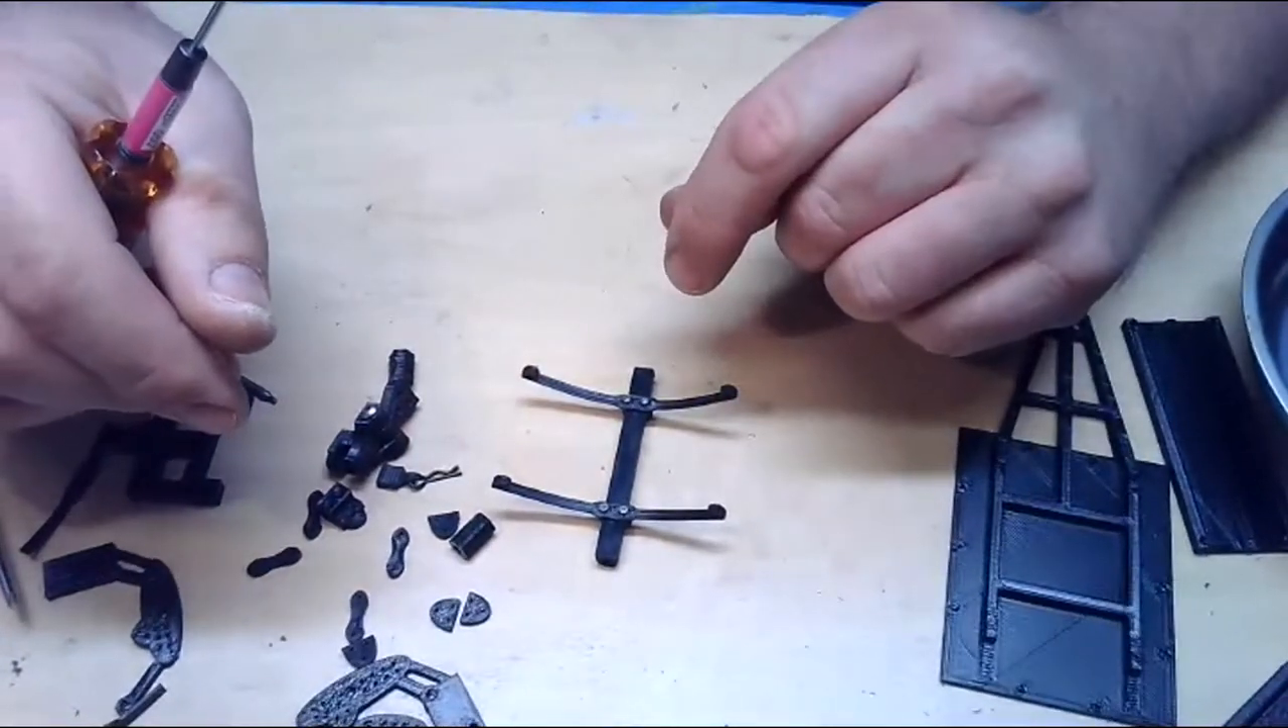Now we have these on the axle the leaf springs are on the axle.